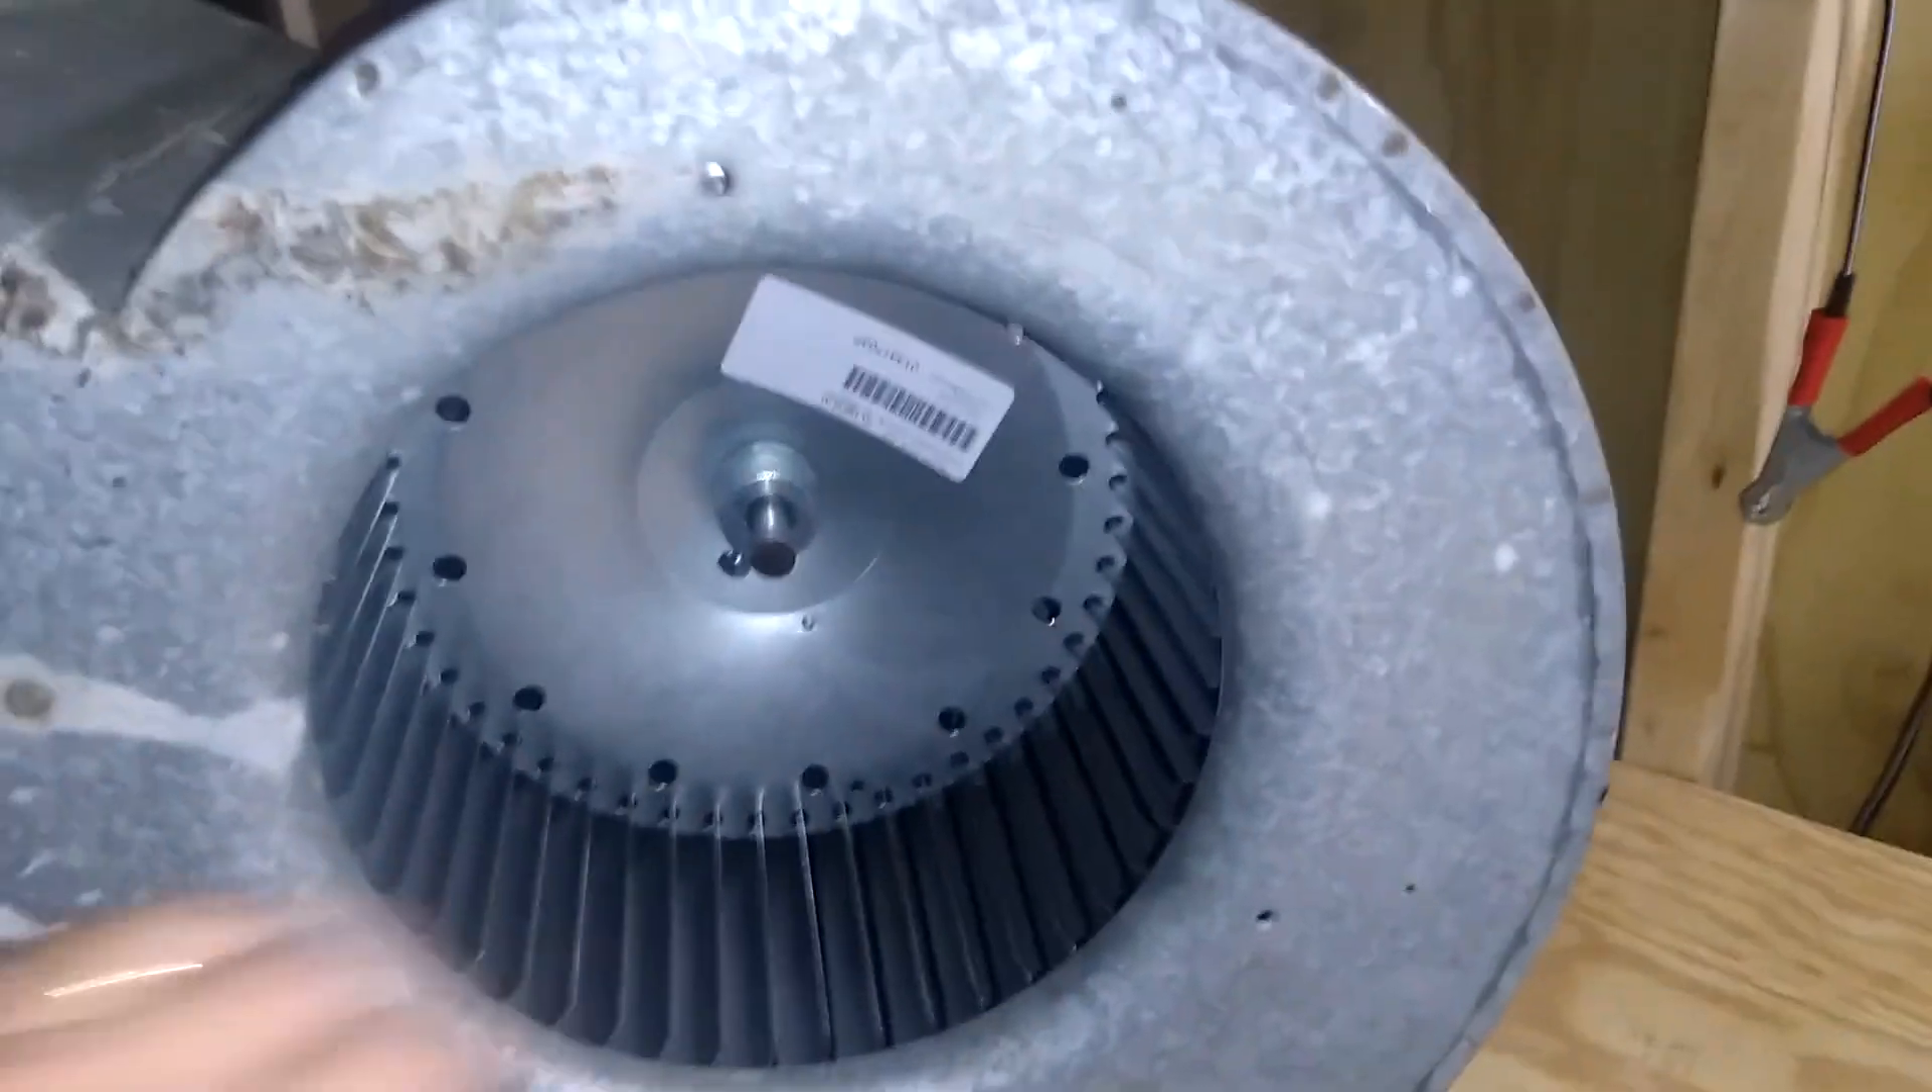We have the blower assembly back together with a new wheel.